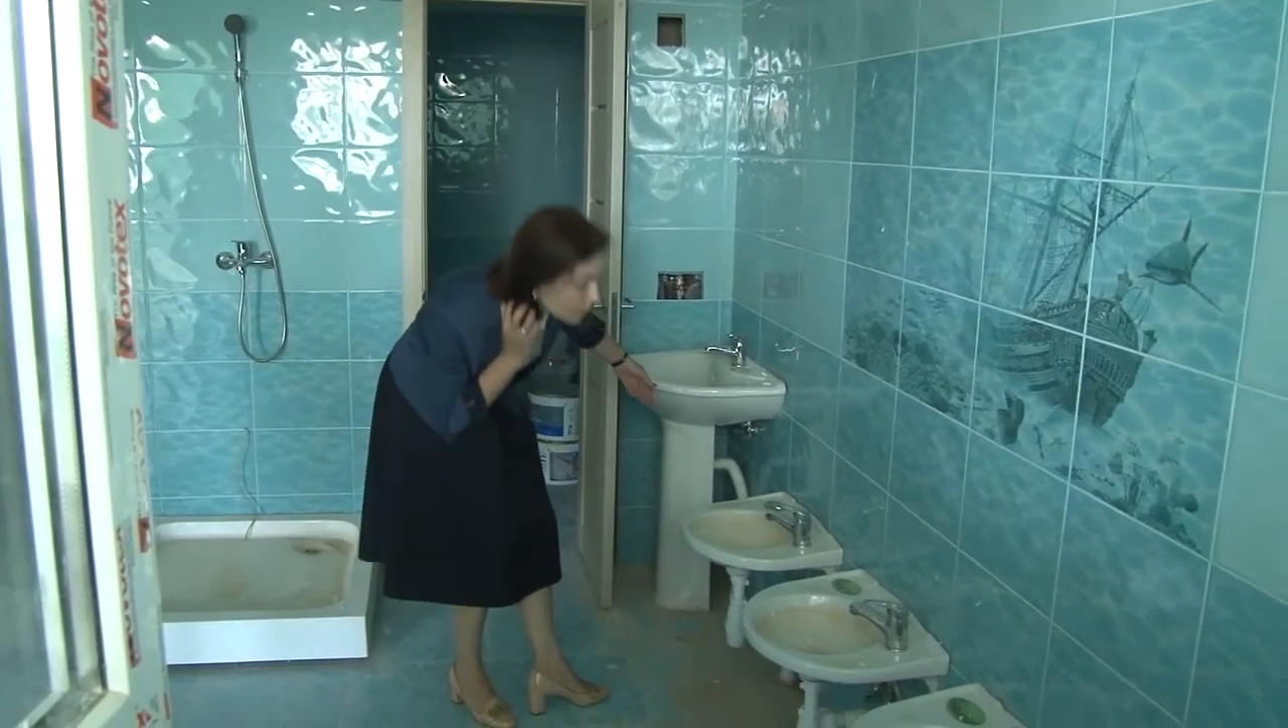Установлены двери, сделана разводка отопления и воды, завершается установка сантехники.